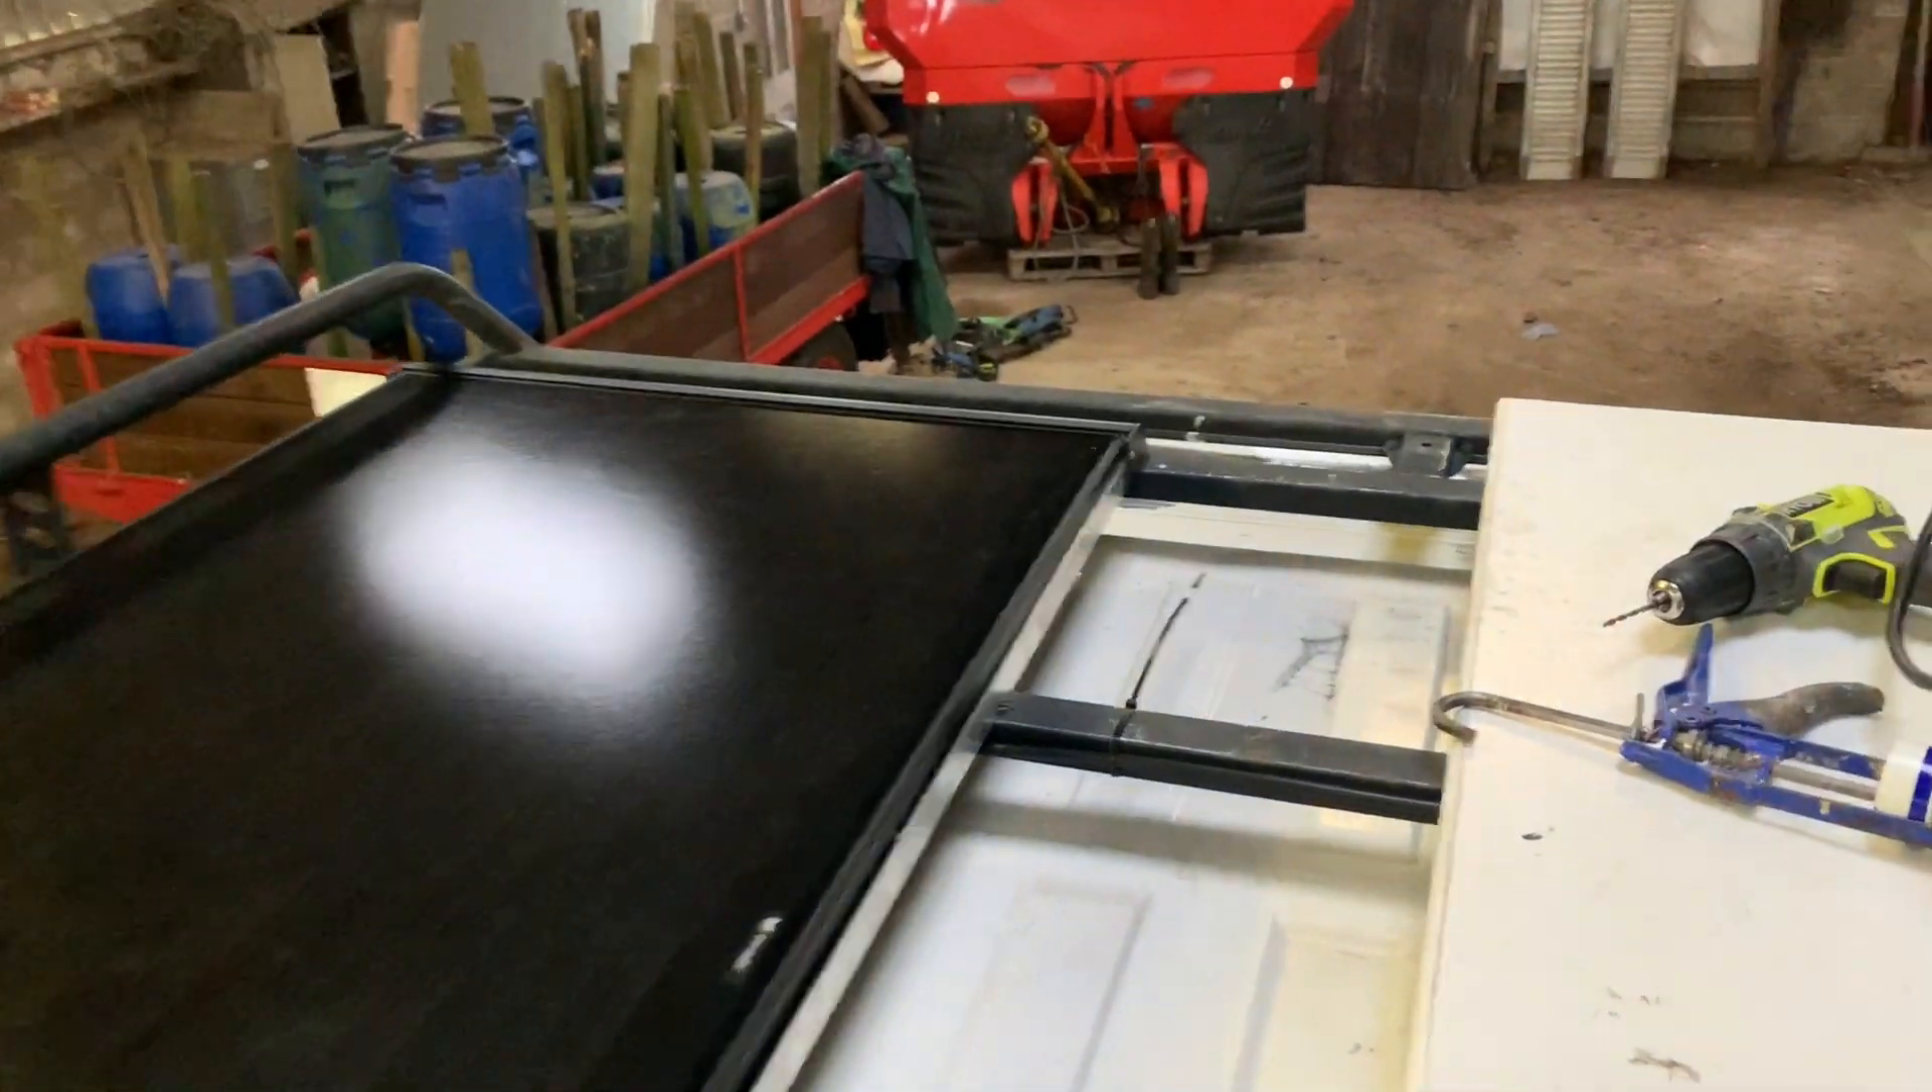So we've got the first solar panel officially in. Screwed in. Finished. Glued in.